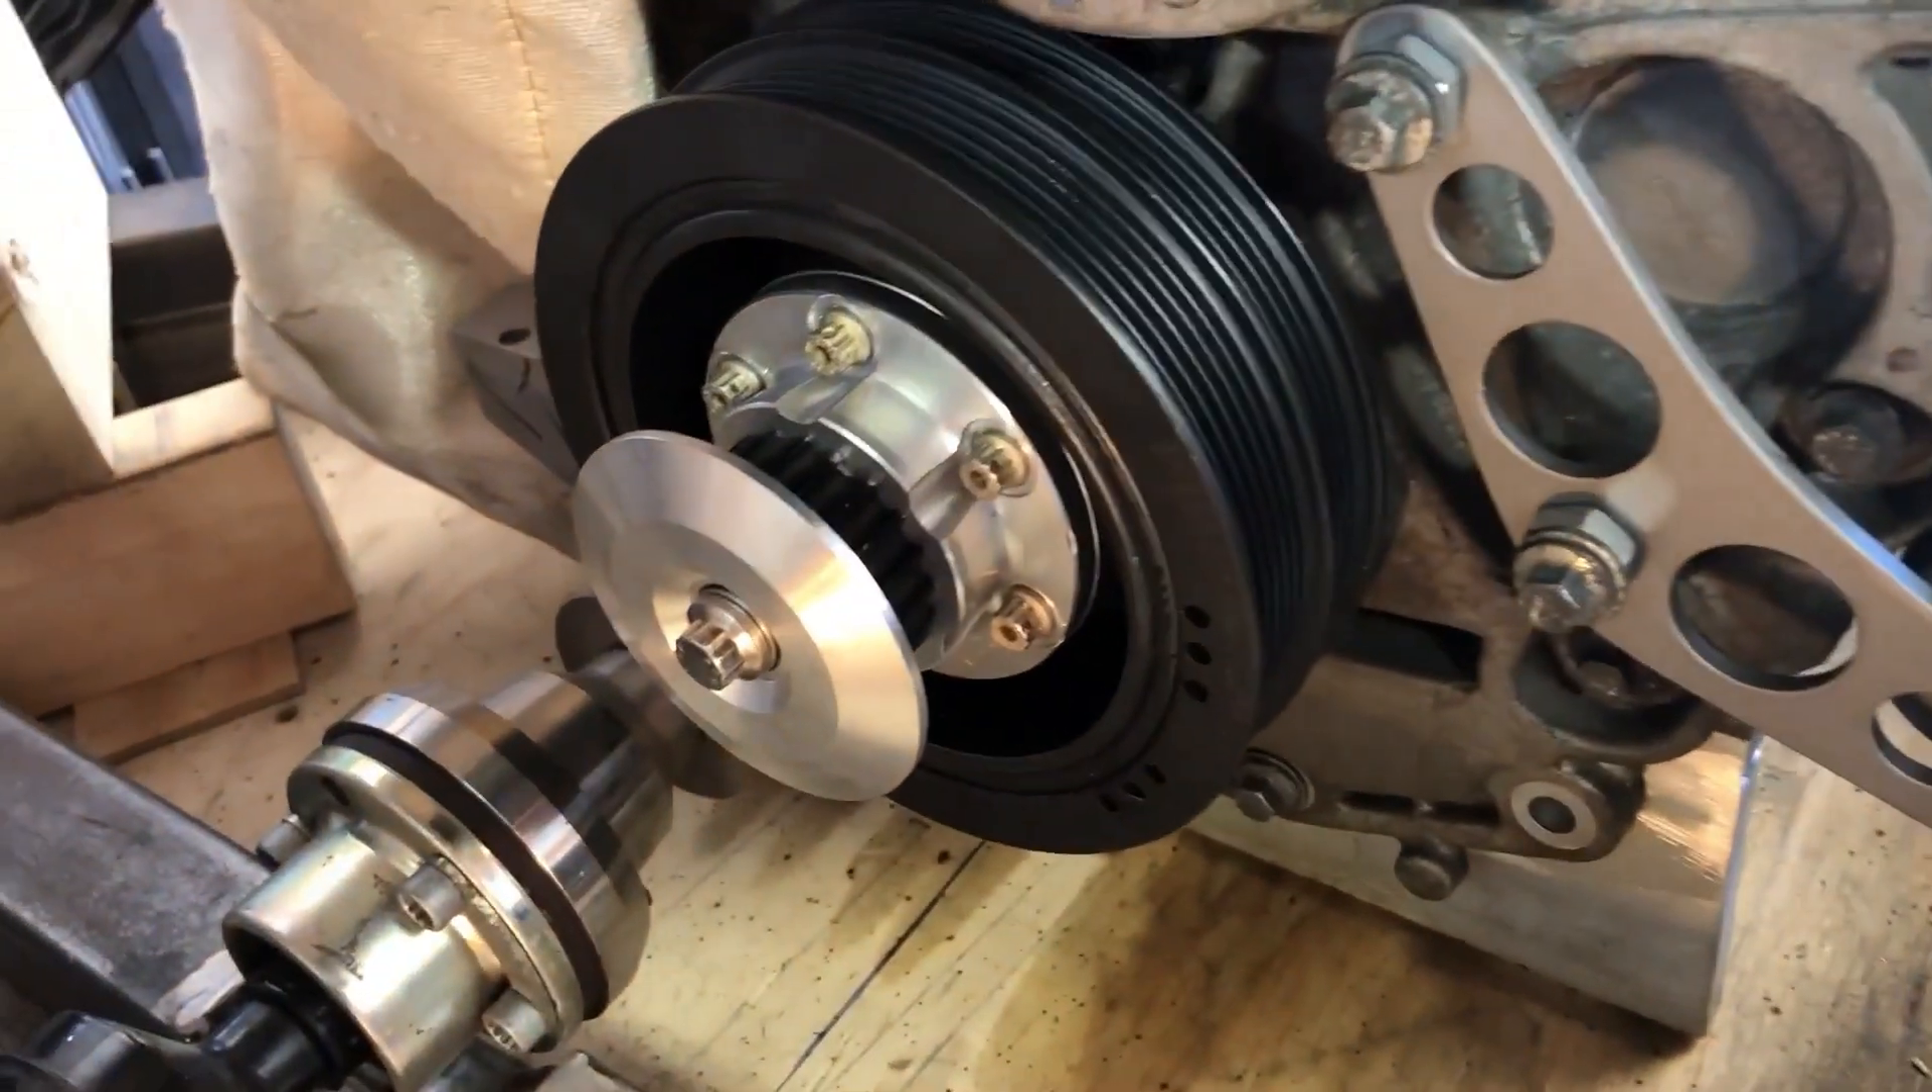And here I have everything installed only piece I'm waiting for now is the drive belt.